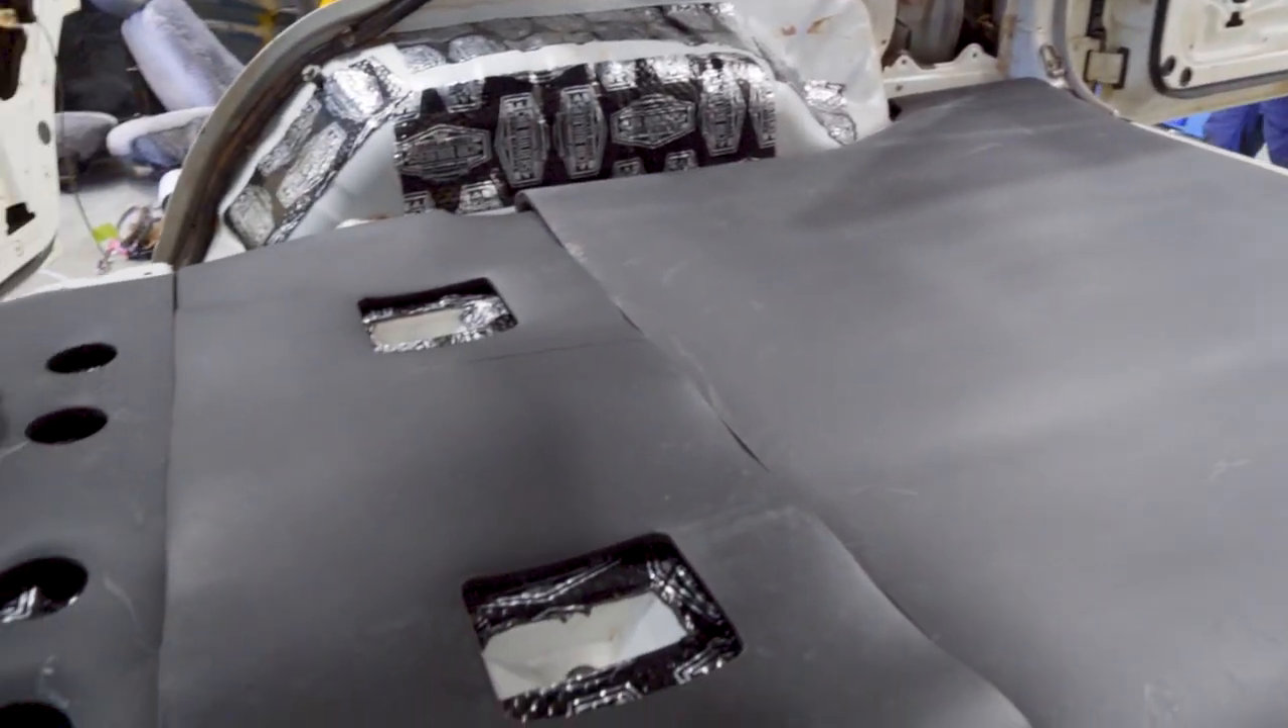So as you can see, this is the second layer of sound insulation already installed in the vehicle.